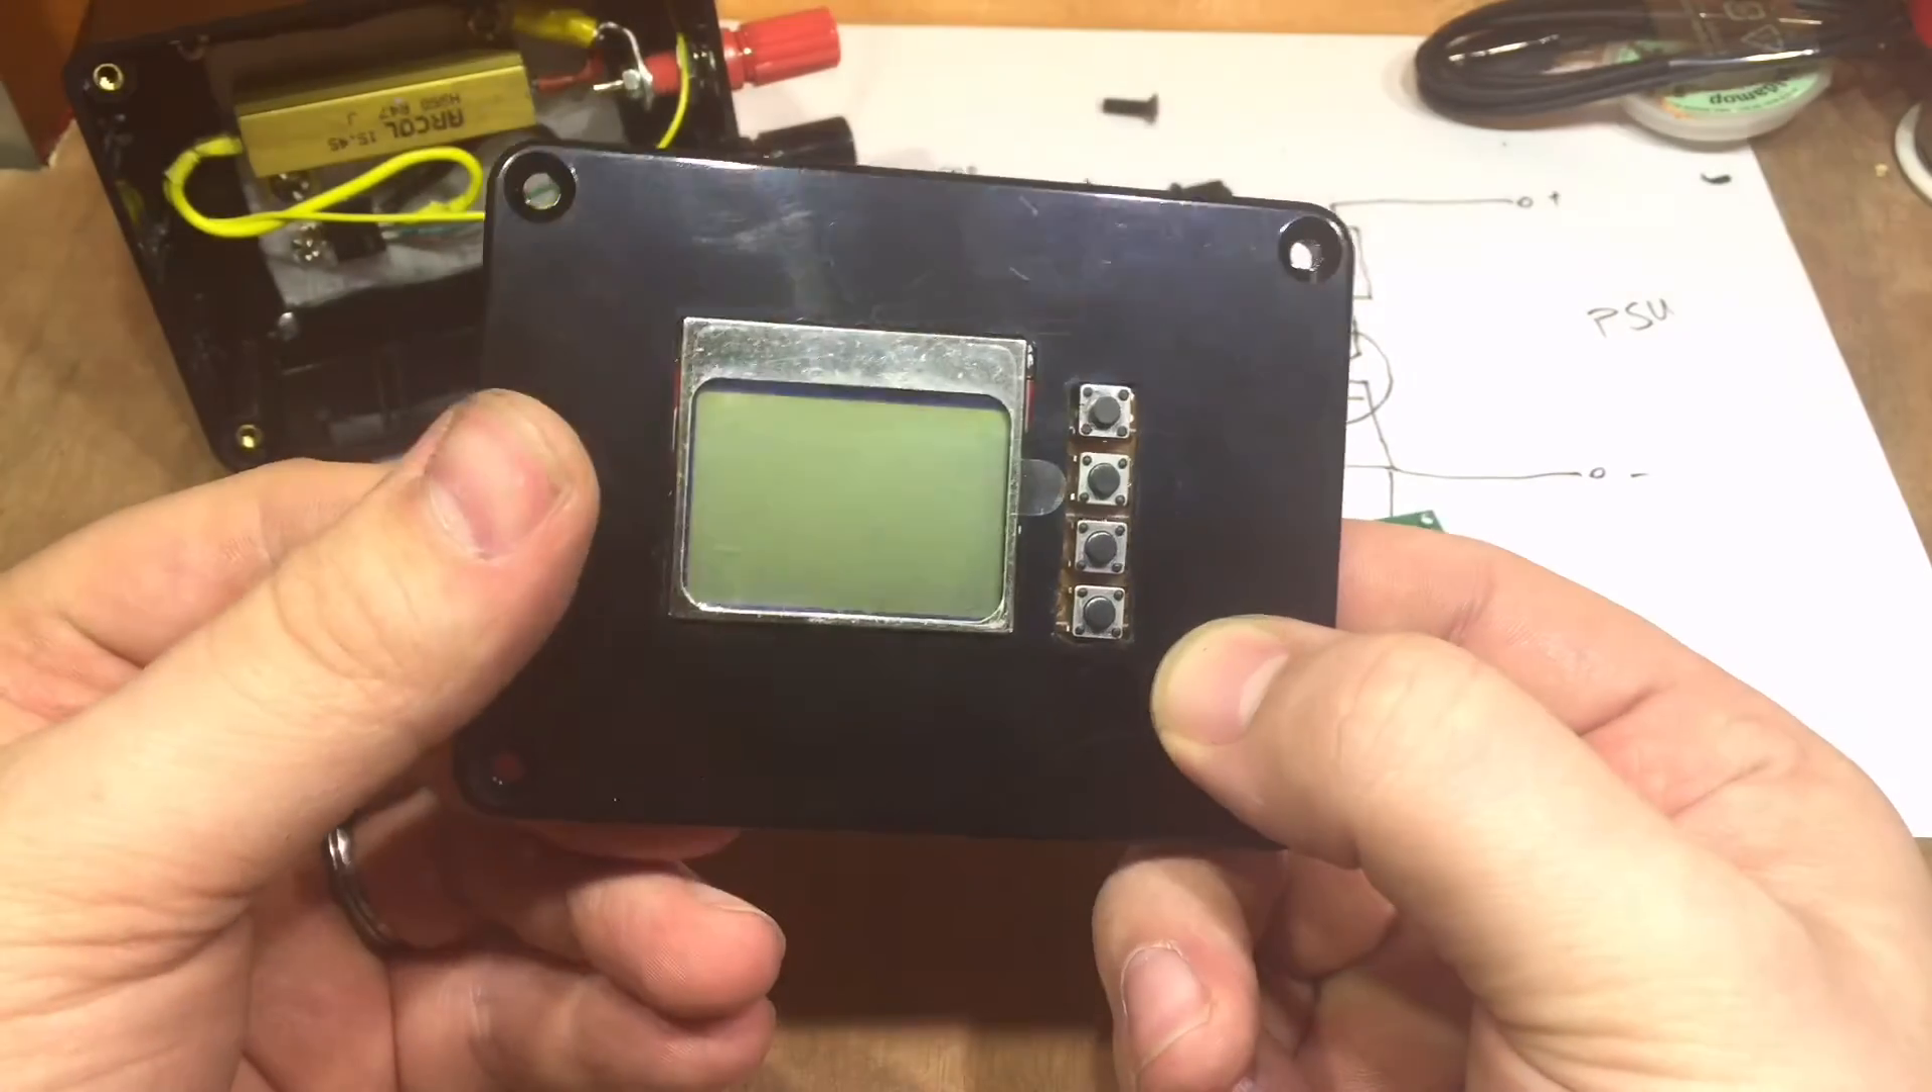Well, the measuring might not be perfect, but the screen does fit in there, as do the buttons.